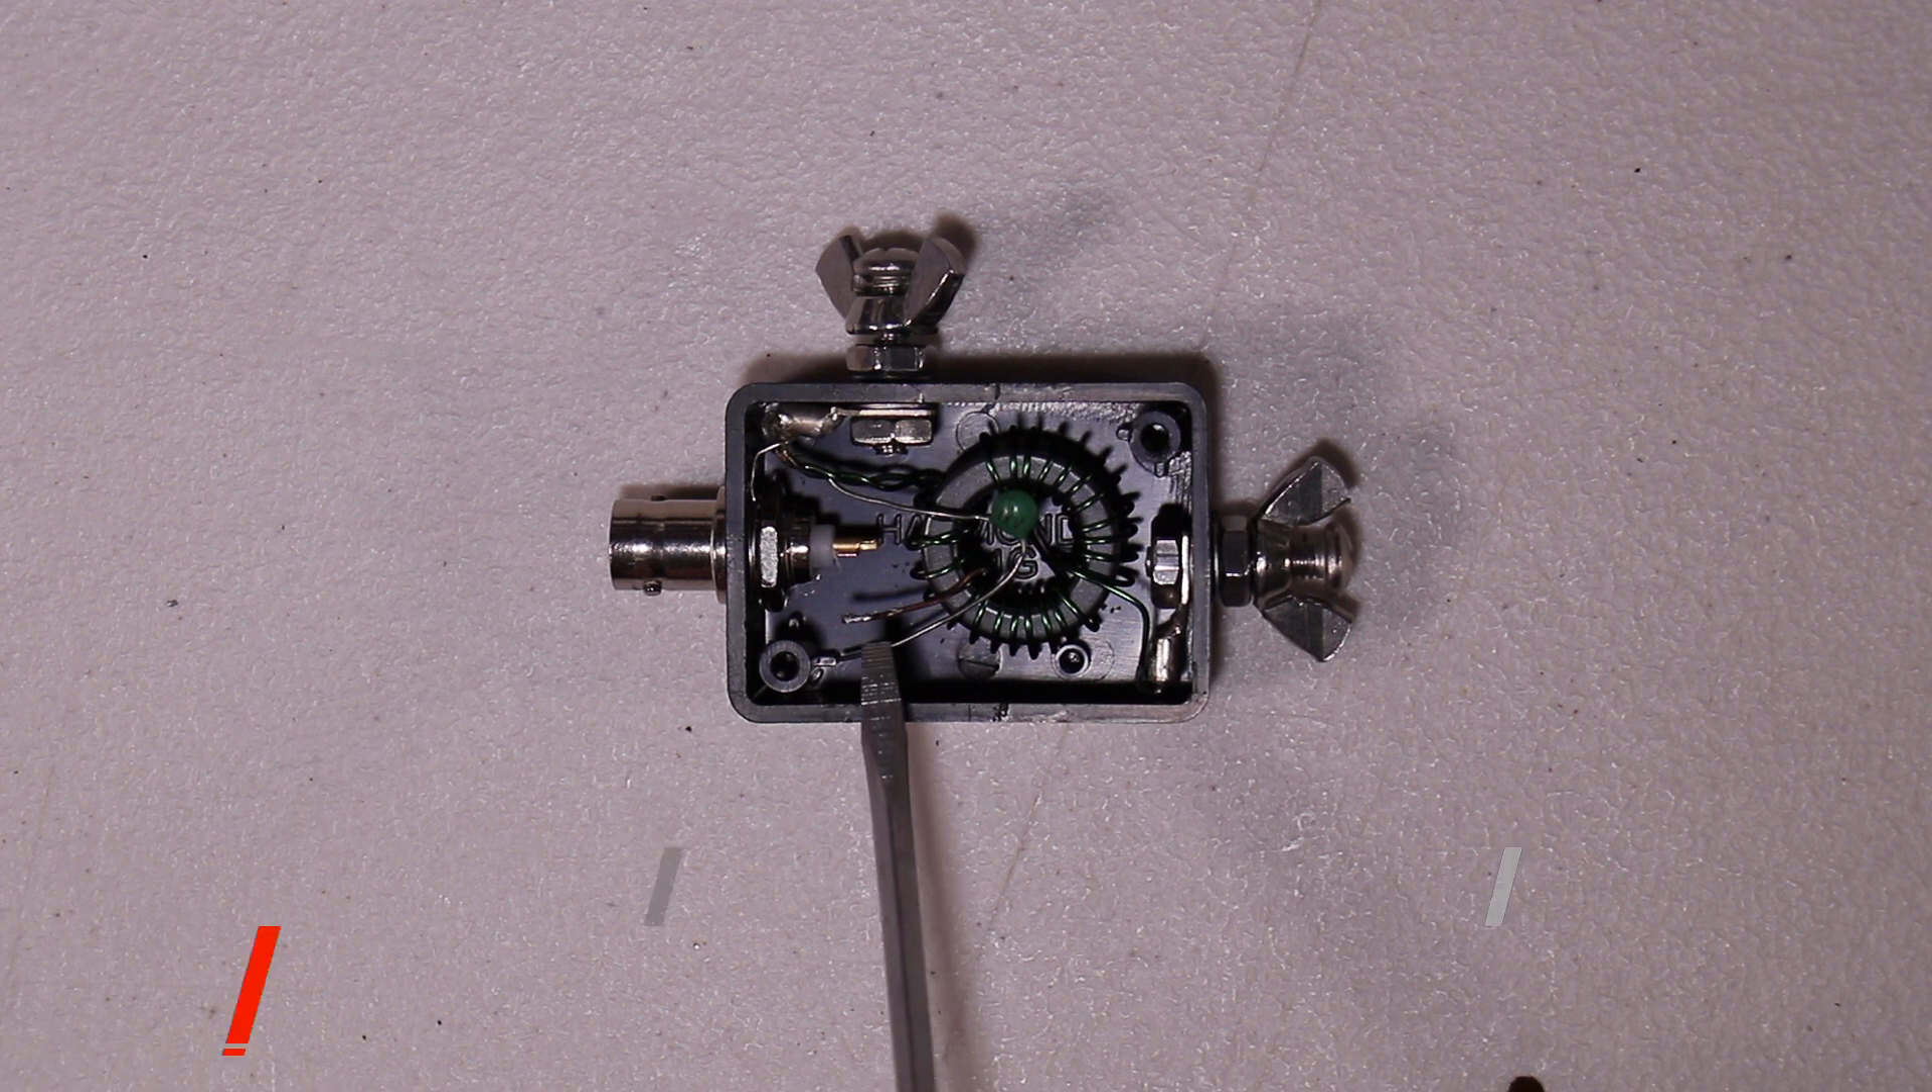We've got the B and C connector in.